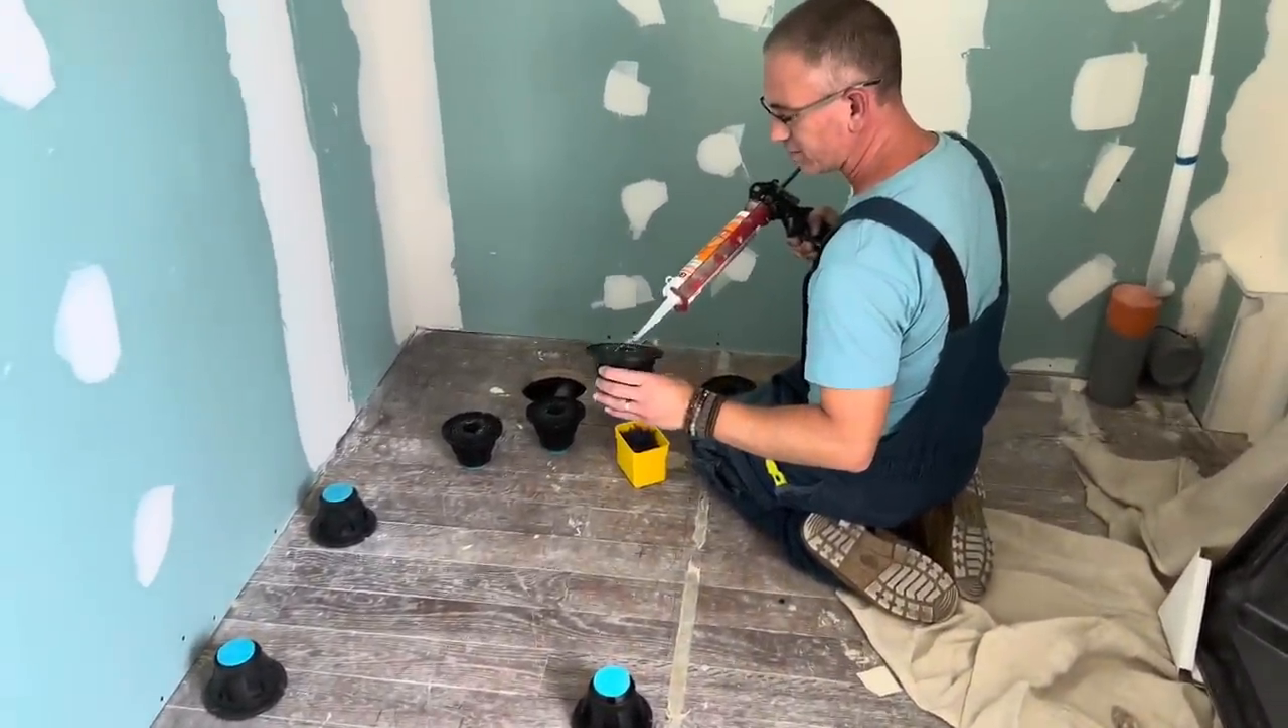I'm busy putting on the stands for the shower, the stabilizing footings.